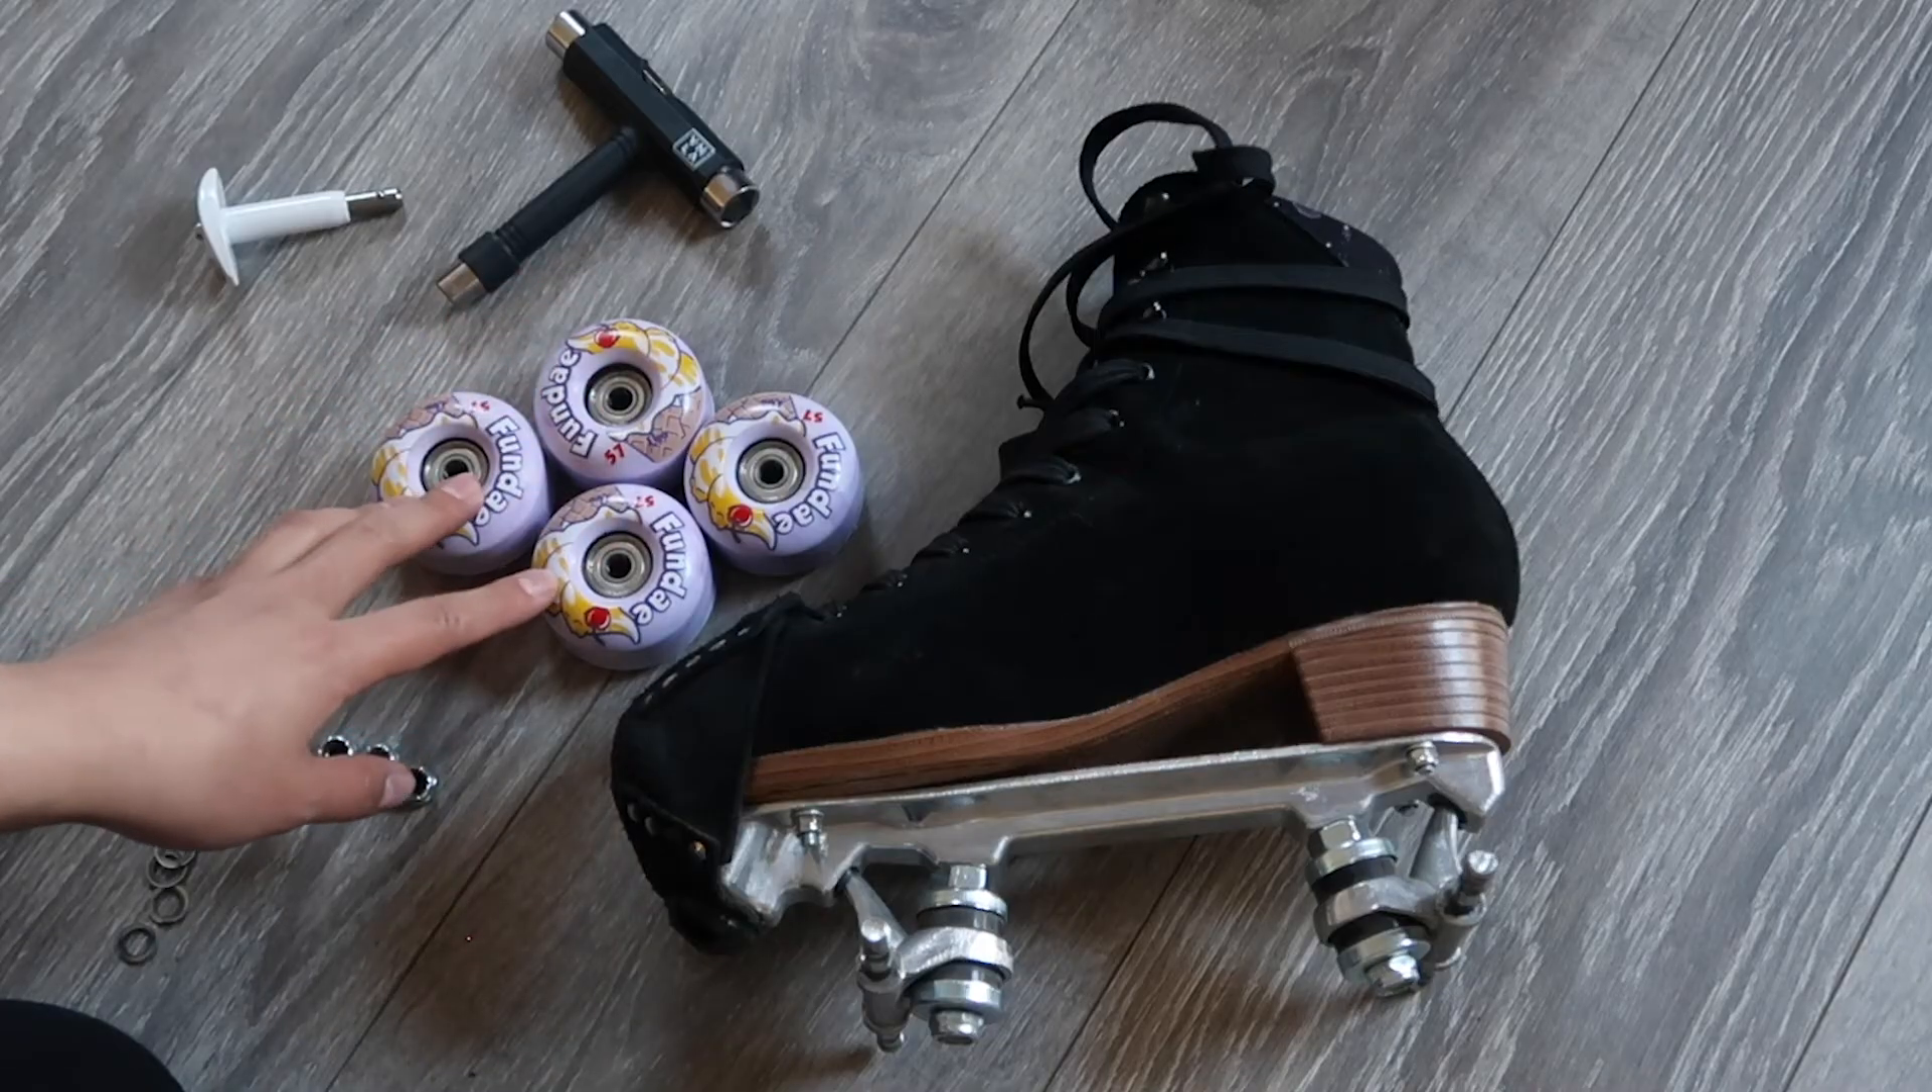So now that all of the bearings are inside the wheels, it's time to put them all back onto the axles.